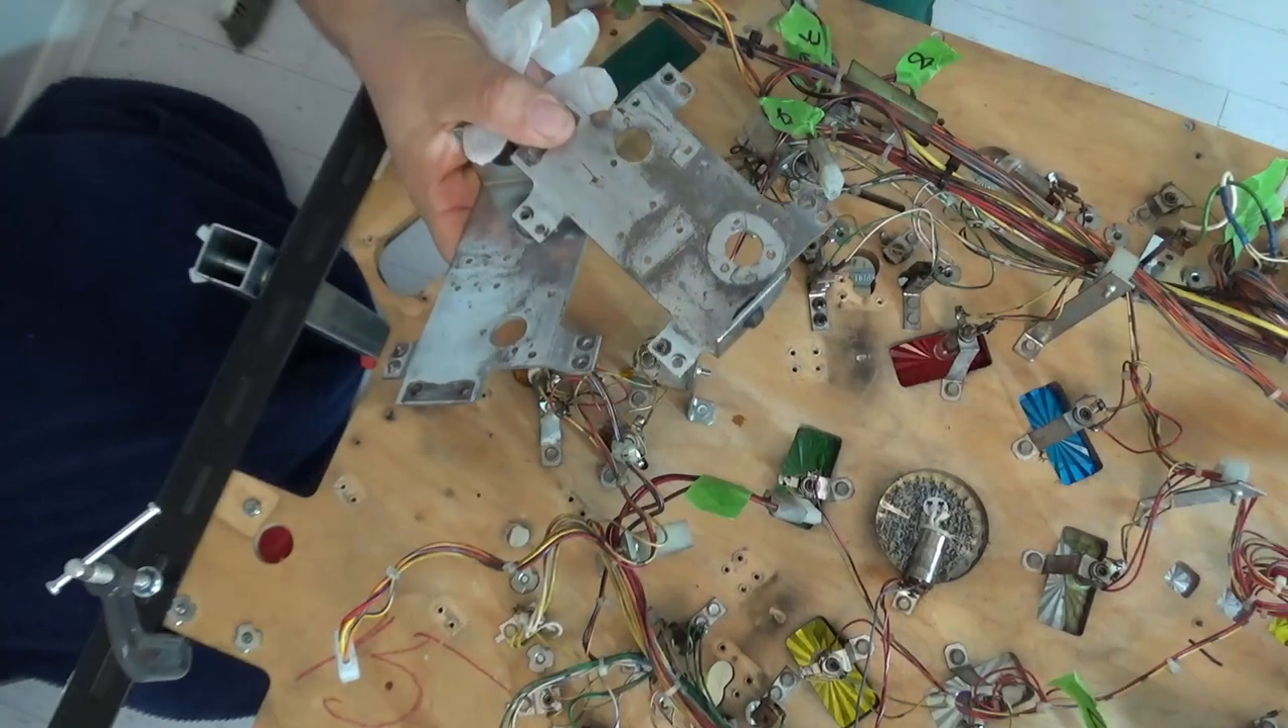So as part of the flipper rebuild, I've taken these plates off.